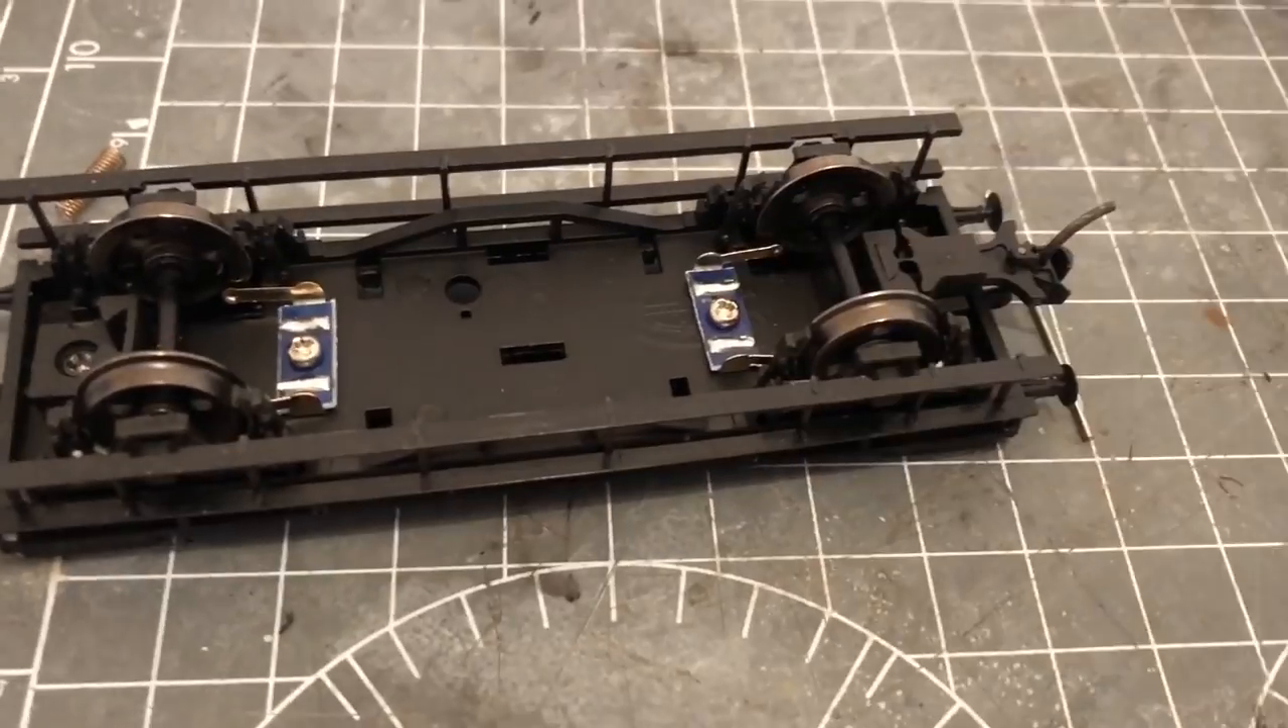So I've now put the pickups in place.